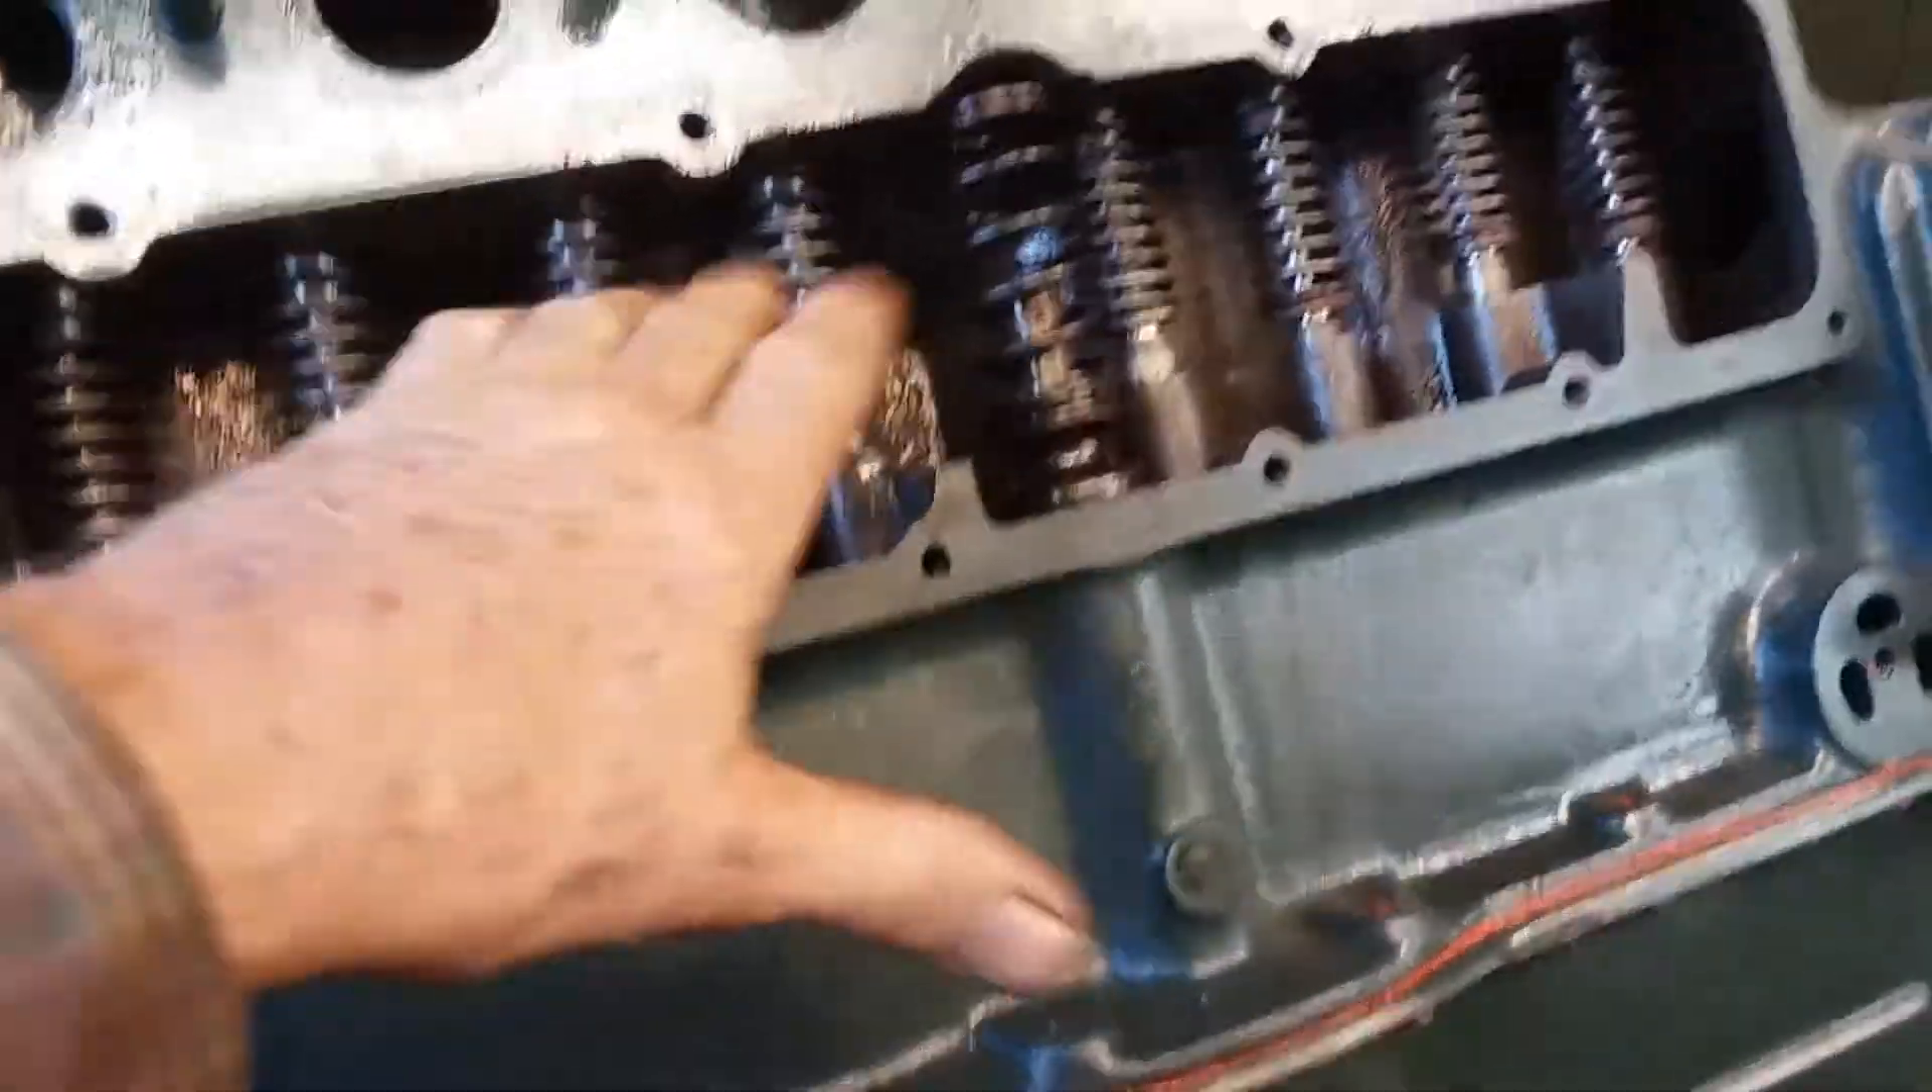But I've got all the valve train in and the valve springs and they said 13 to 13 to 15 thousandths gap here valve lash.